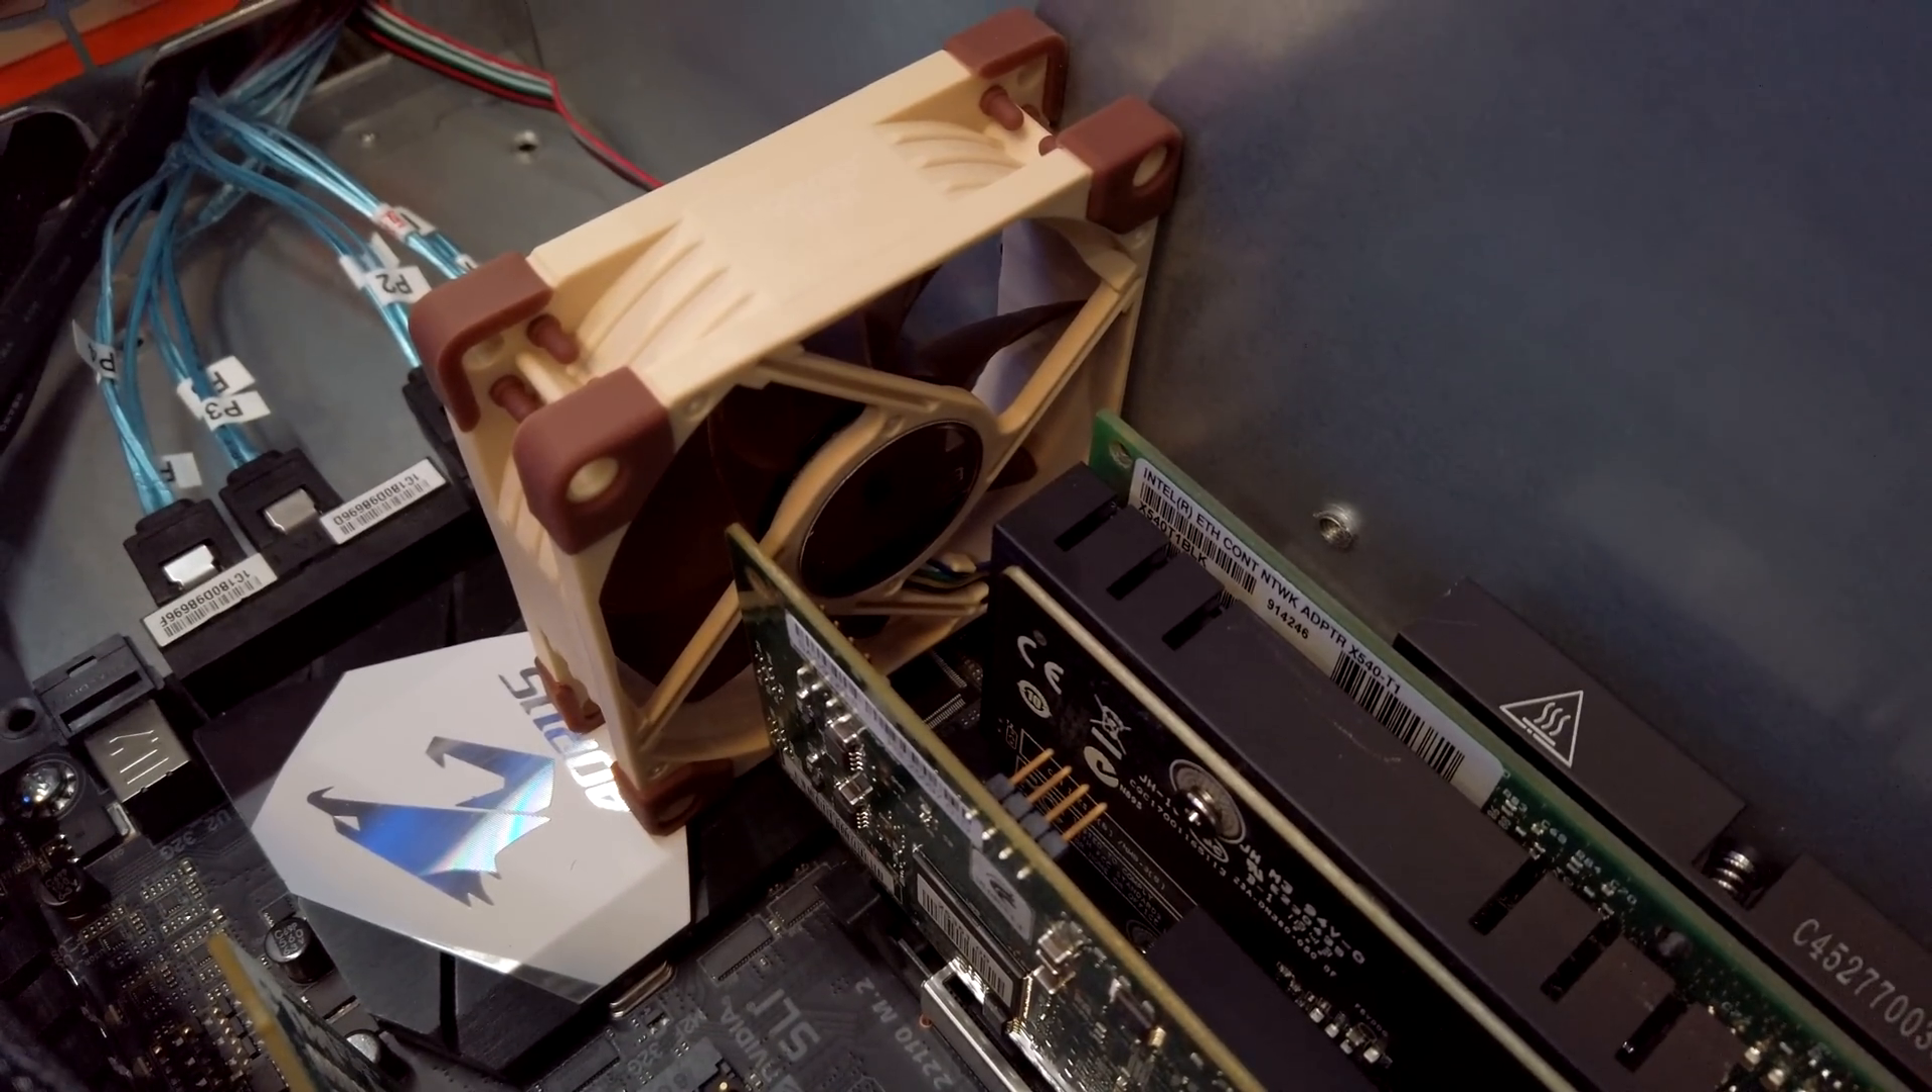So, what I did was I mounted this little Noctua fan here with some double-sided sticky tape.